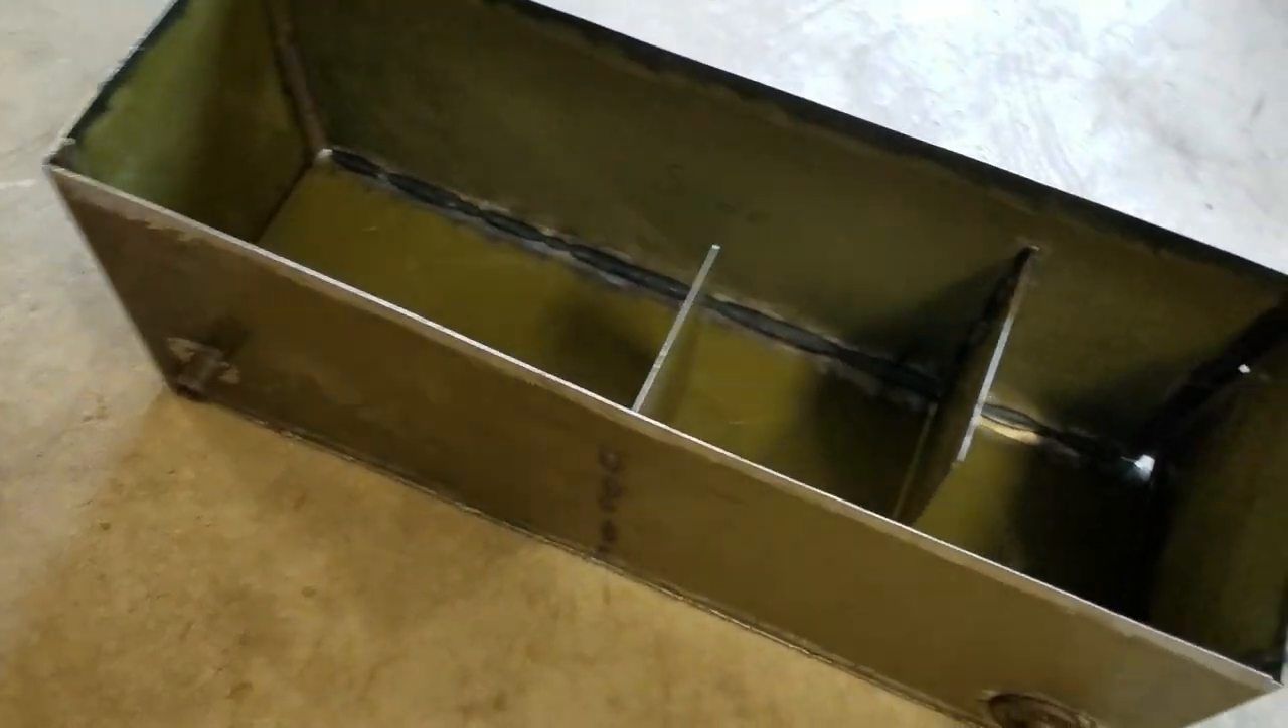As you can see I don't have the top welded on yet.